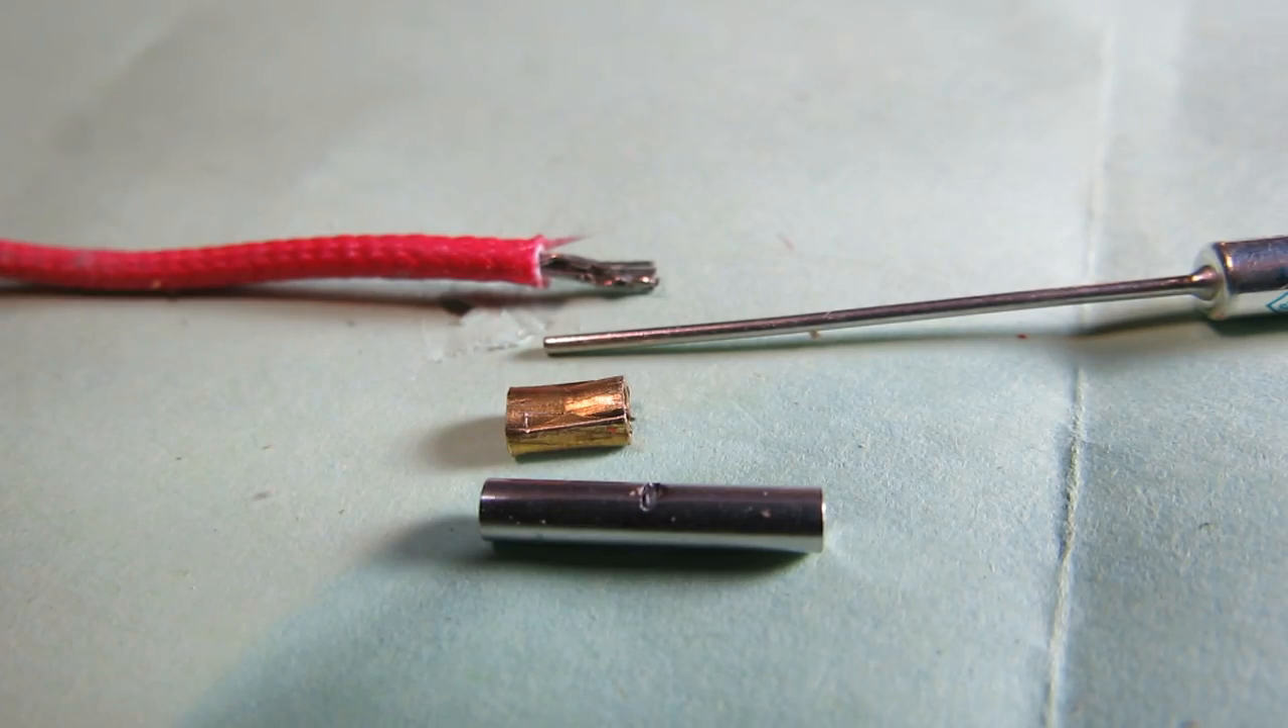I've got the brass crimp sleeve off the end of the fuse, and I managed to get my wire out without damaging anything.